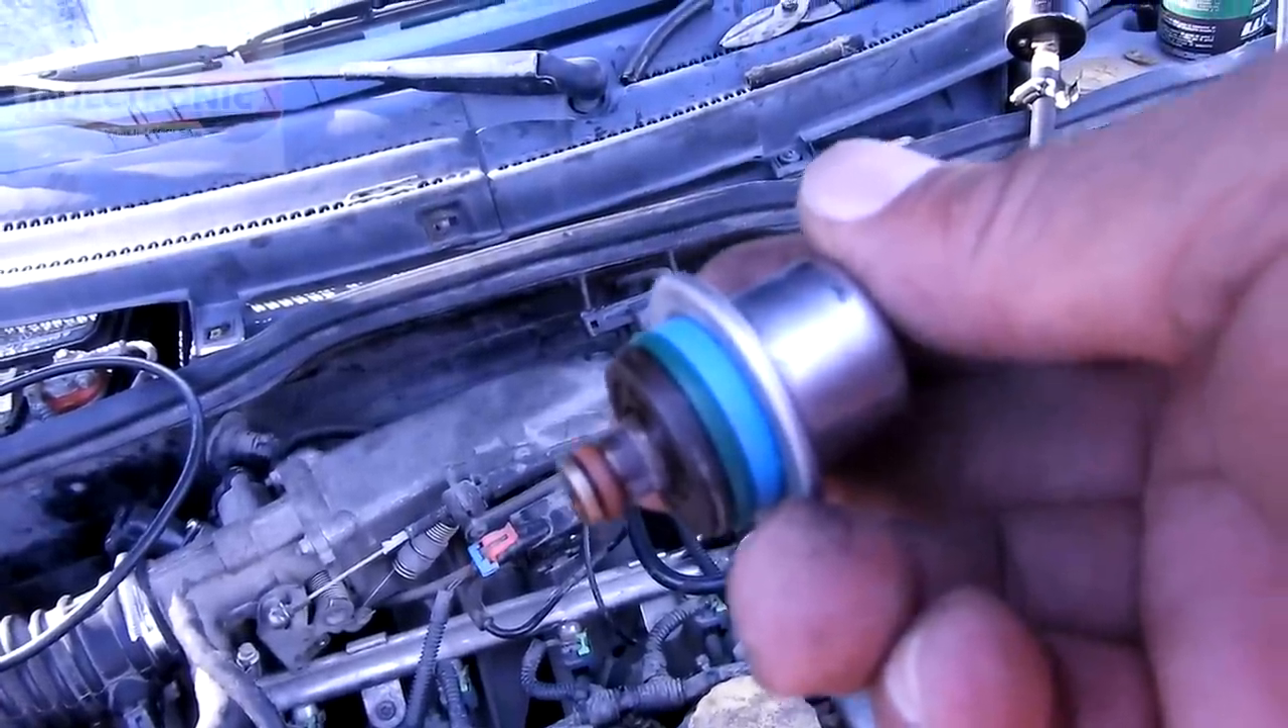Ahí está el o-ring ya puesto como lo puedes ver.